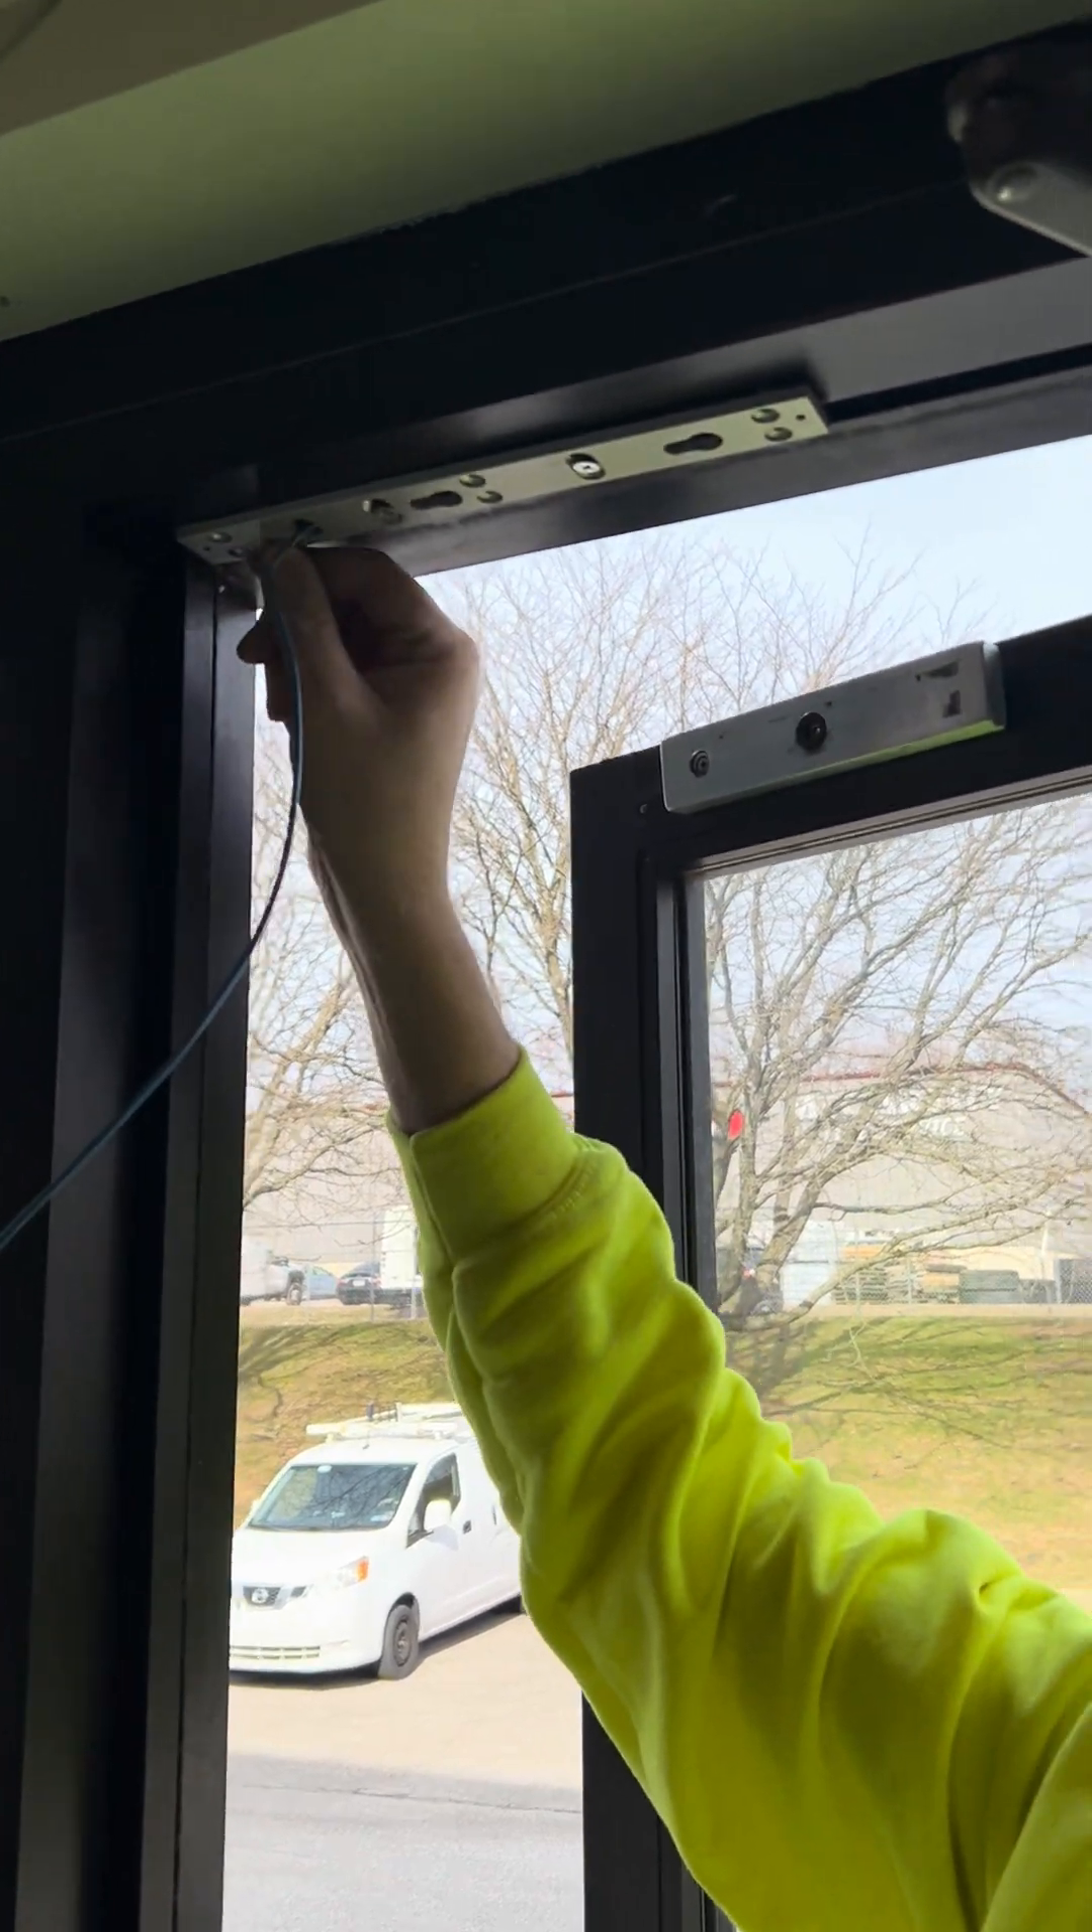You've got the plate mount on for the lock.